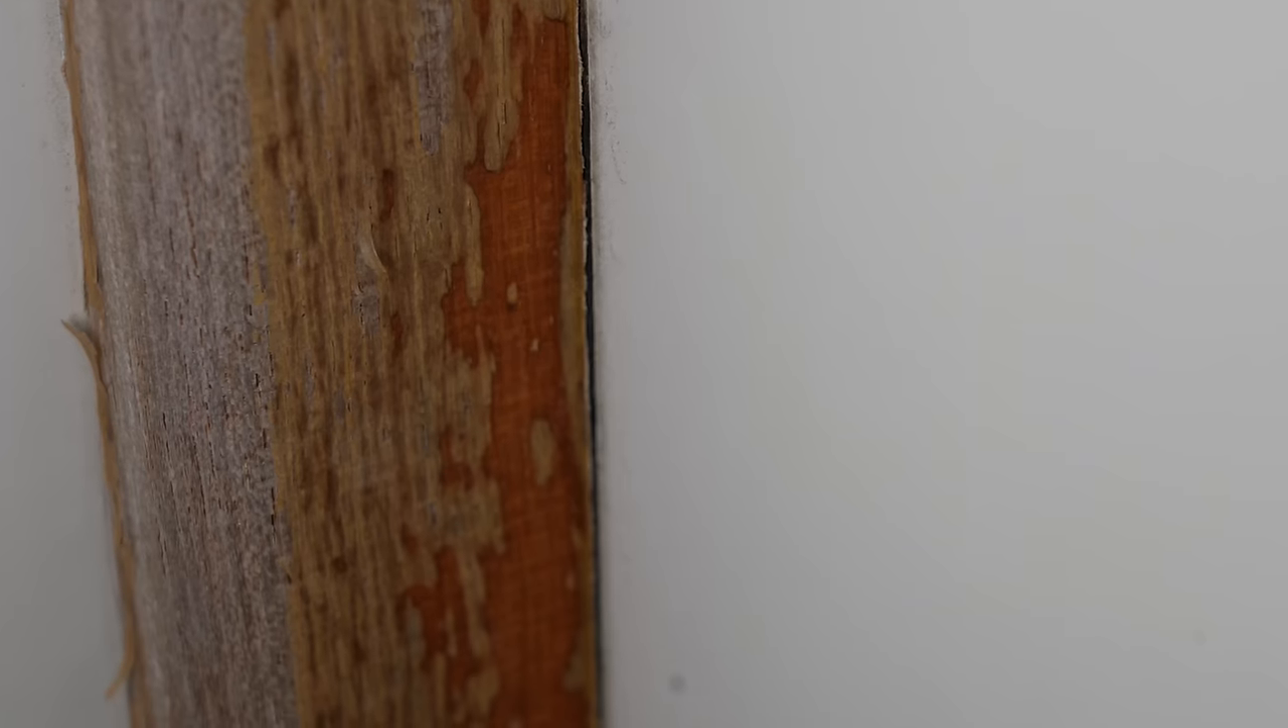There's a little bit of a gap here, a little tiny crack between the trim and the bulkhead itself.